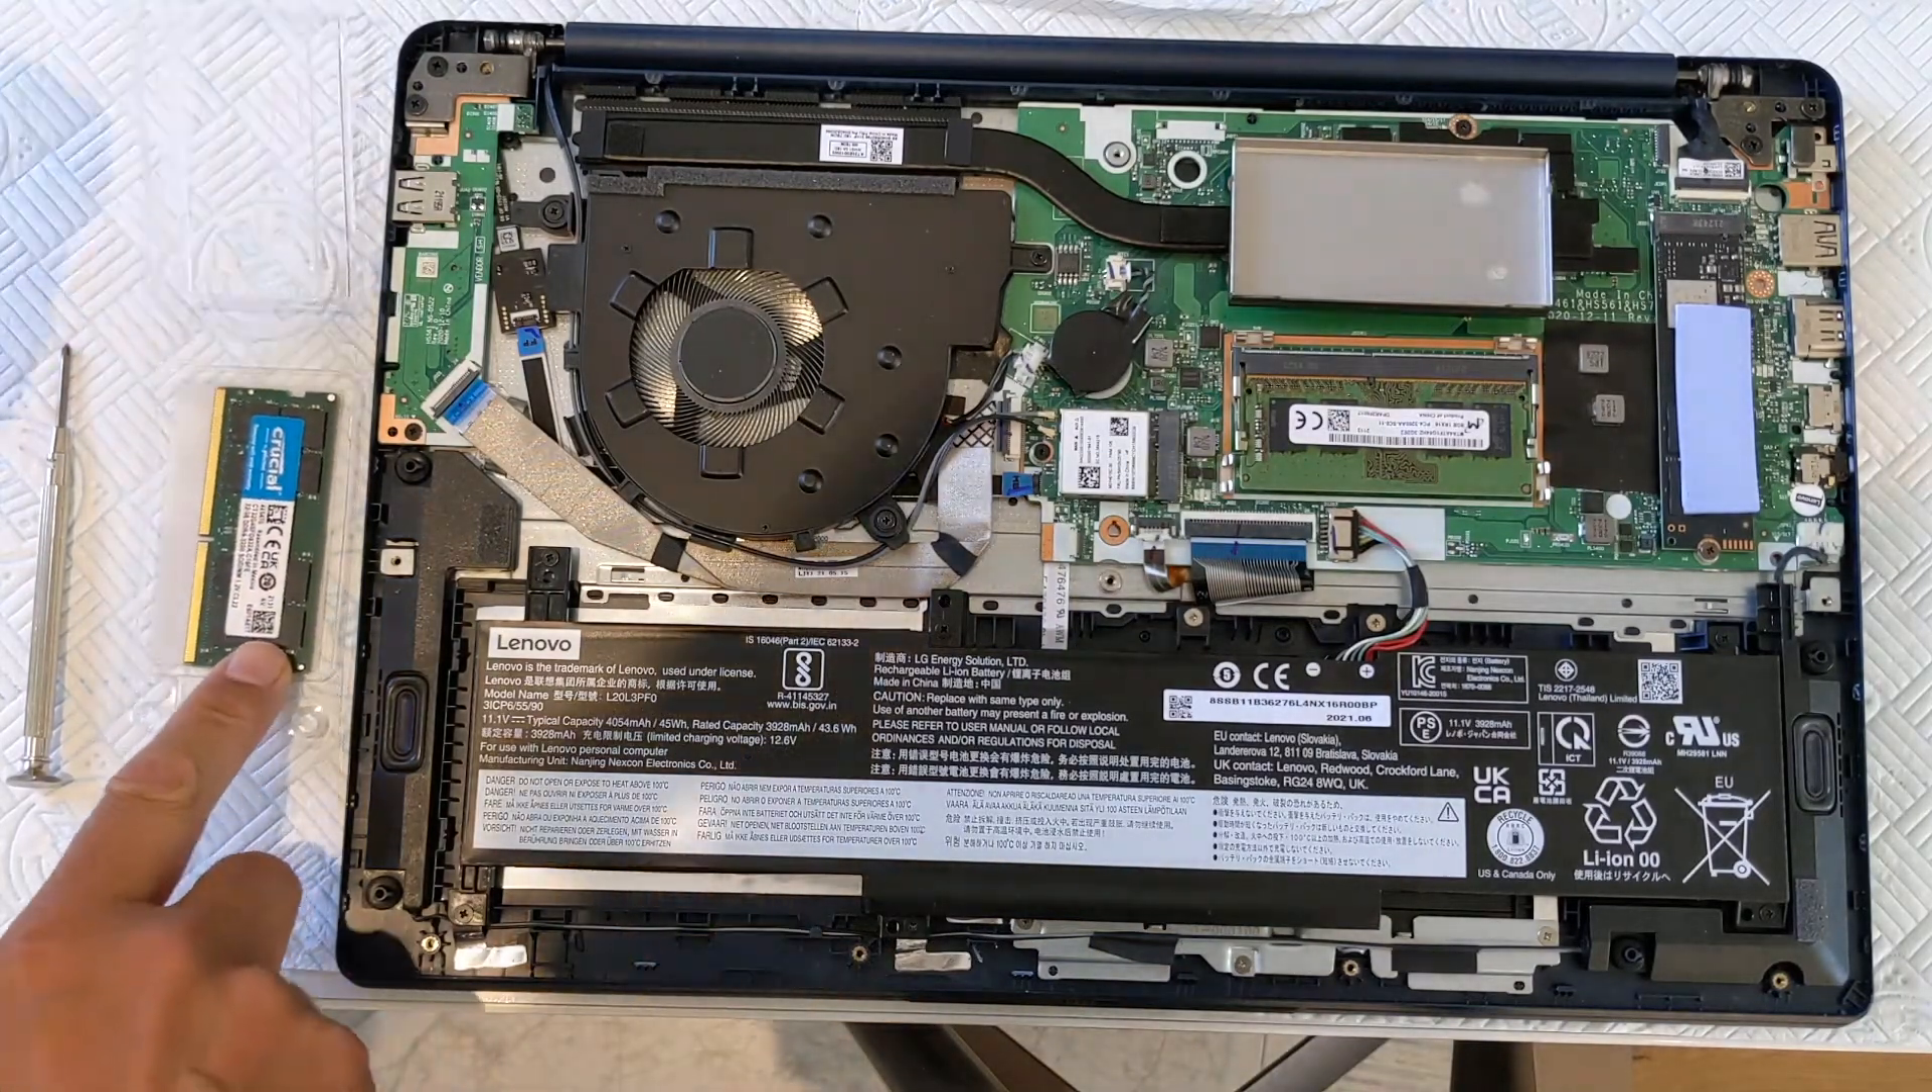This is the 2021 AMD CPU-powered Lenovo IdeaPad 3. So I've removed the 10 screws that hold the back on, and then using a plastic tool, I've removed the plastic back cover.